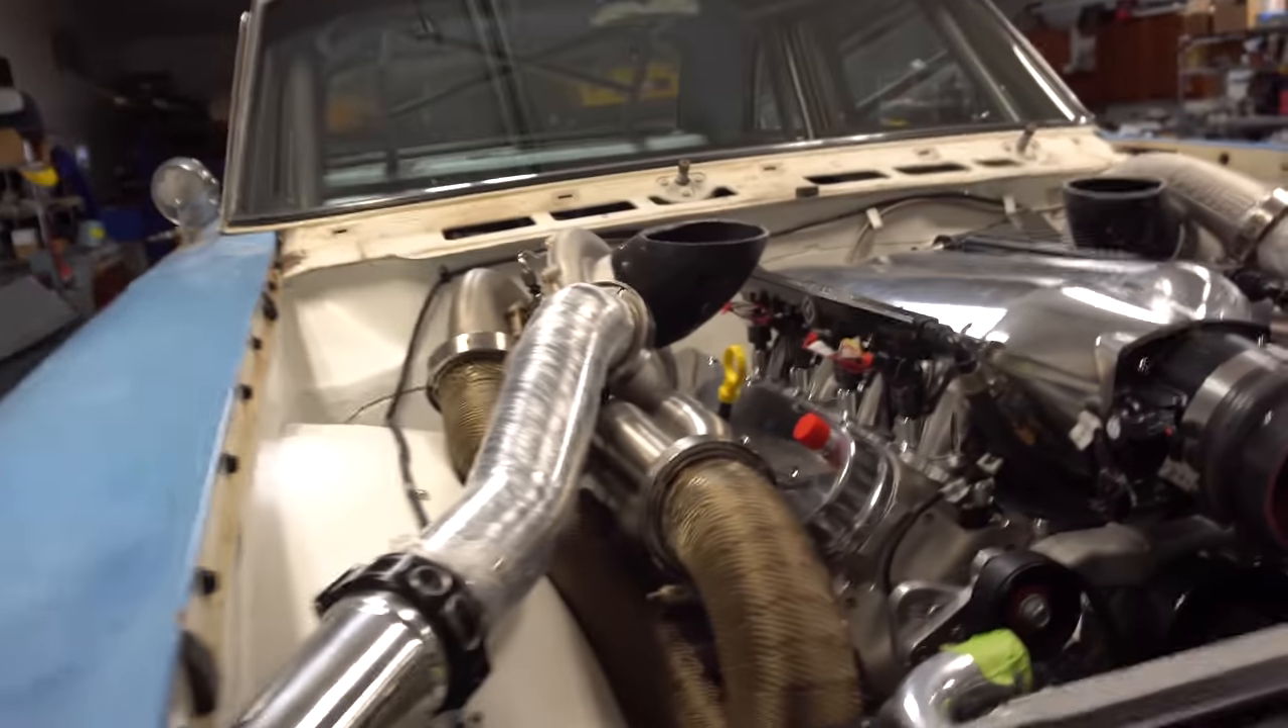So ended up doing some exhaust wrap here to keep some of the heat out.